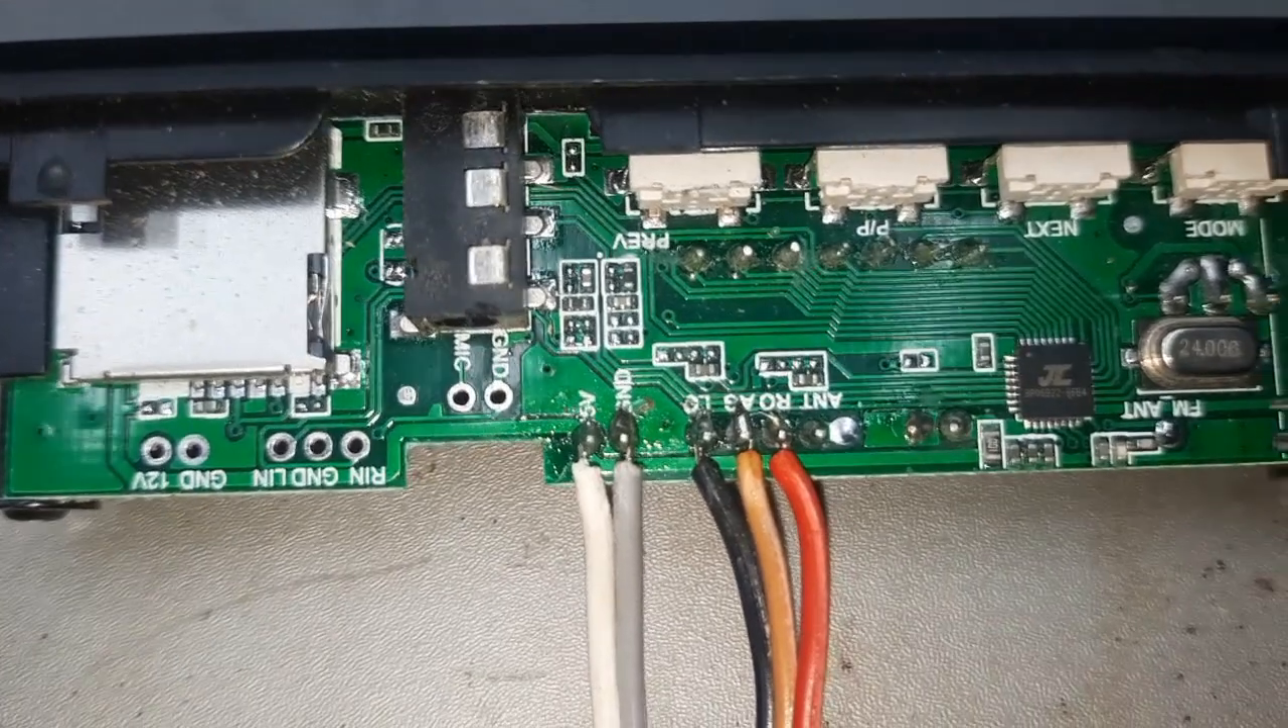पांच वोल्ट के लिए मैंने white wire लगा दी है और ground के लिए gray wire।